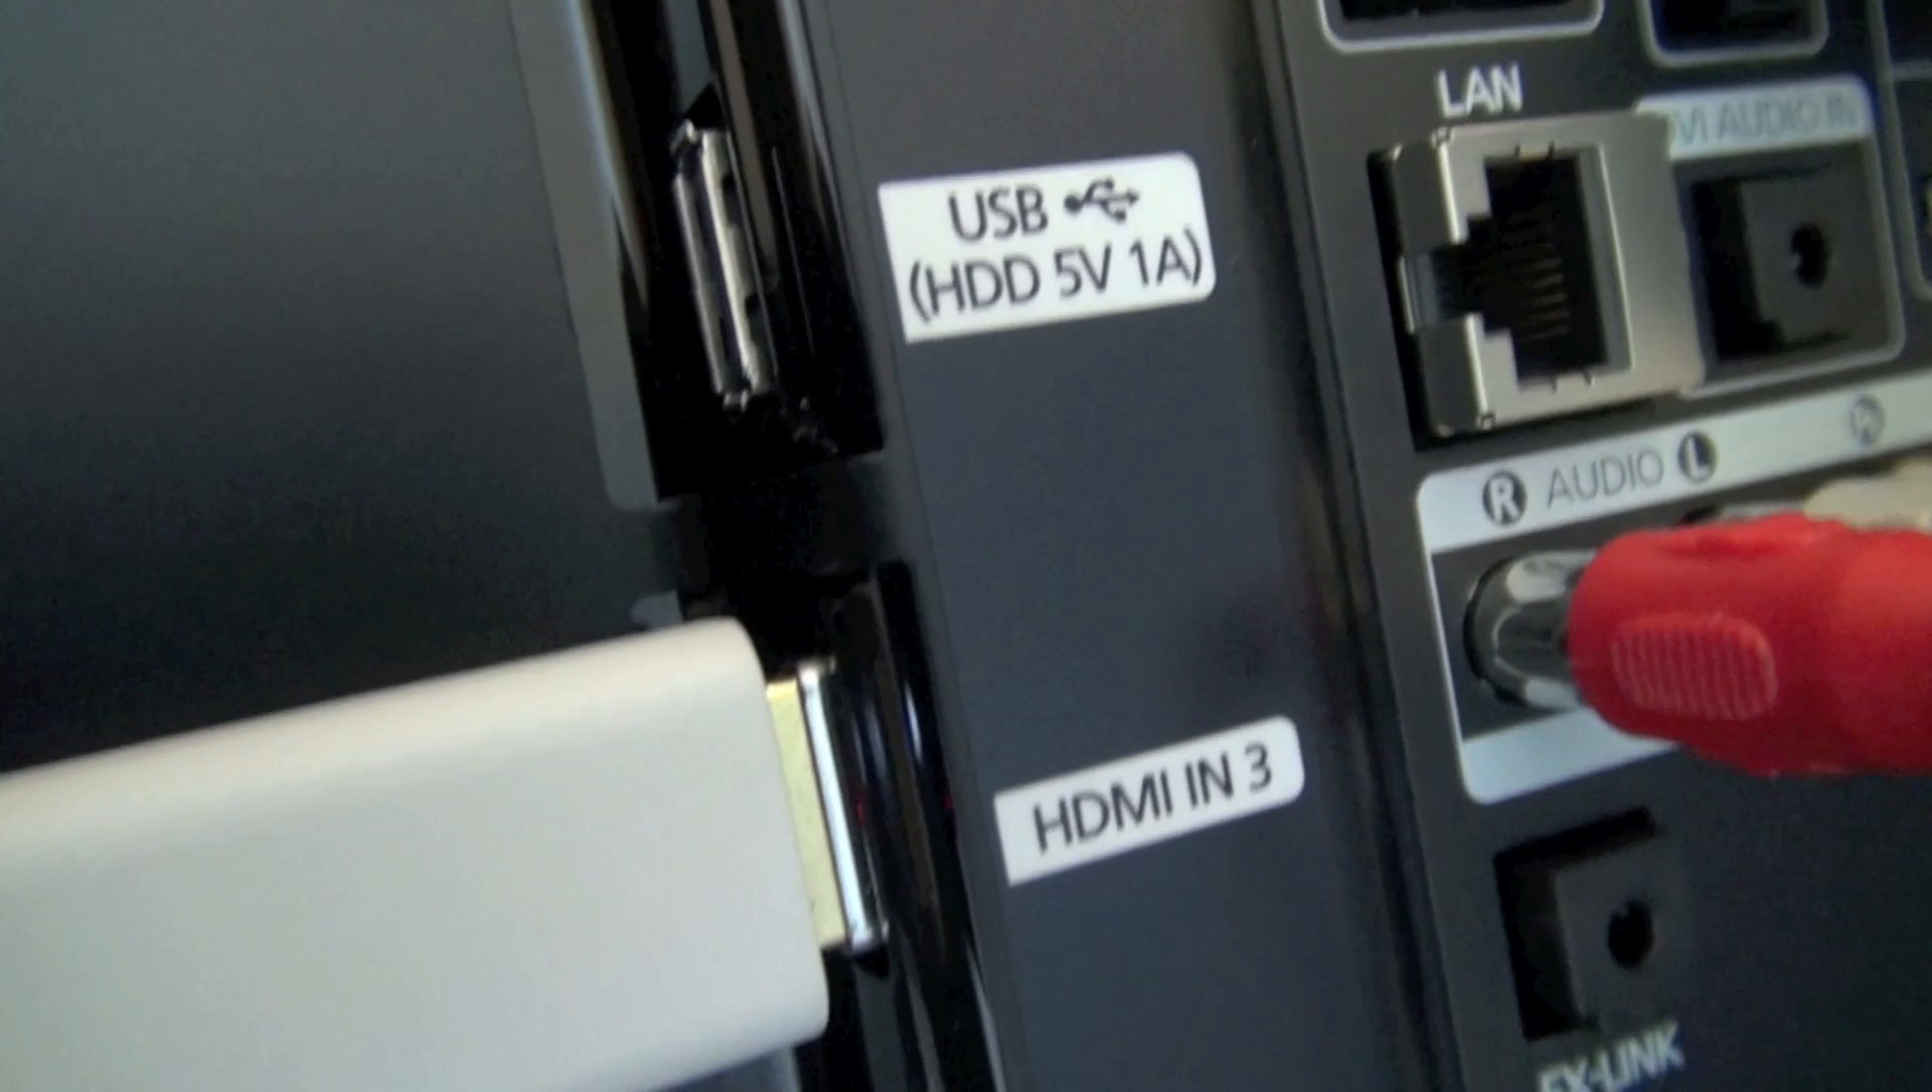So now the HDMI selection is now in the HDMI 3 port.